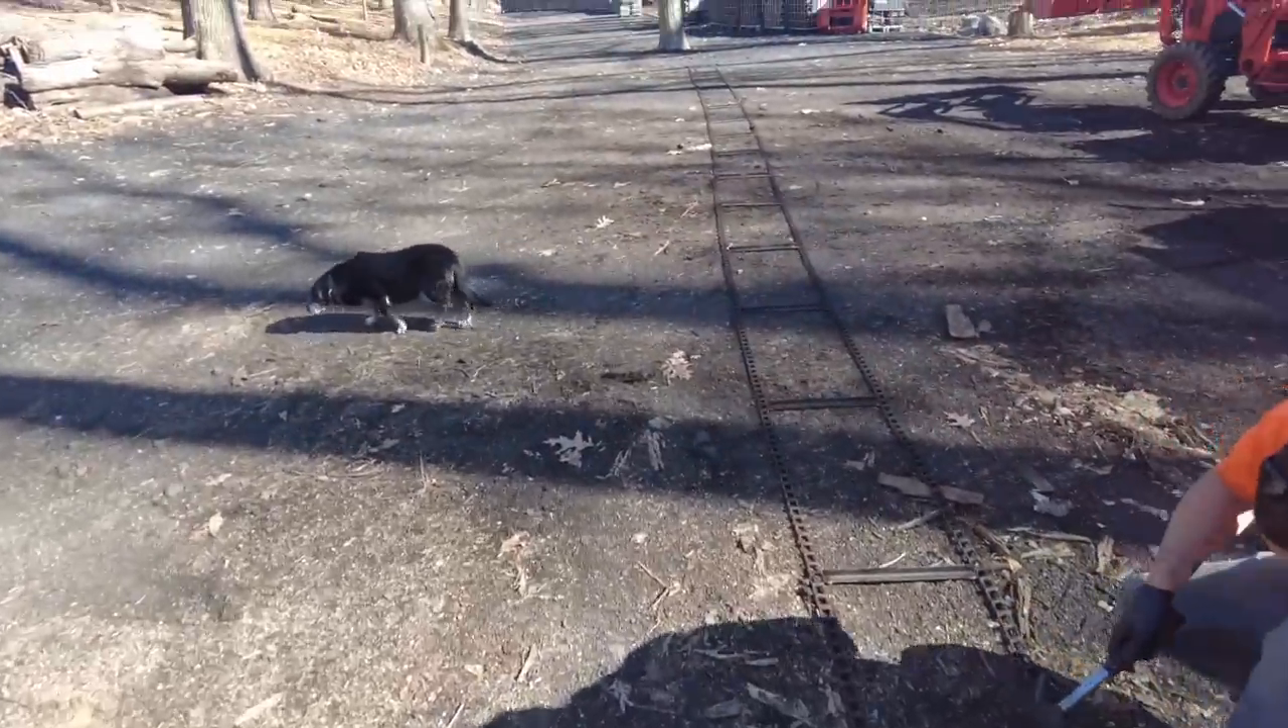Pulled the entire chain out. And we got it laying on the ground.